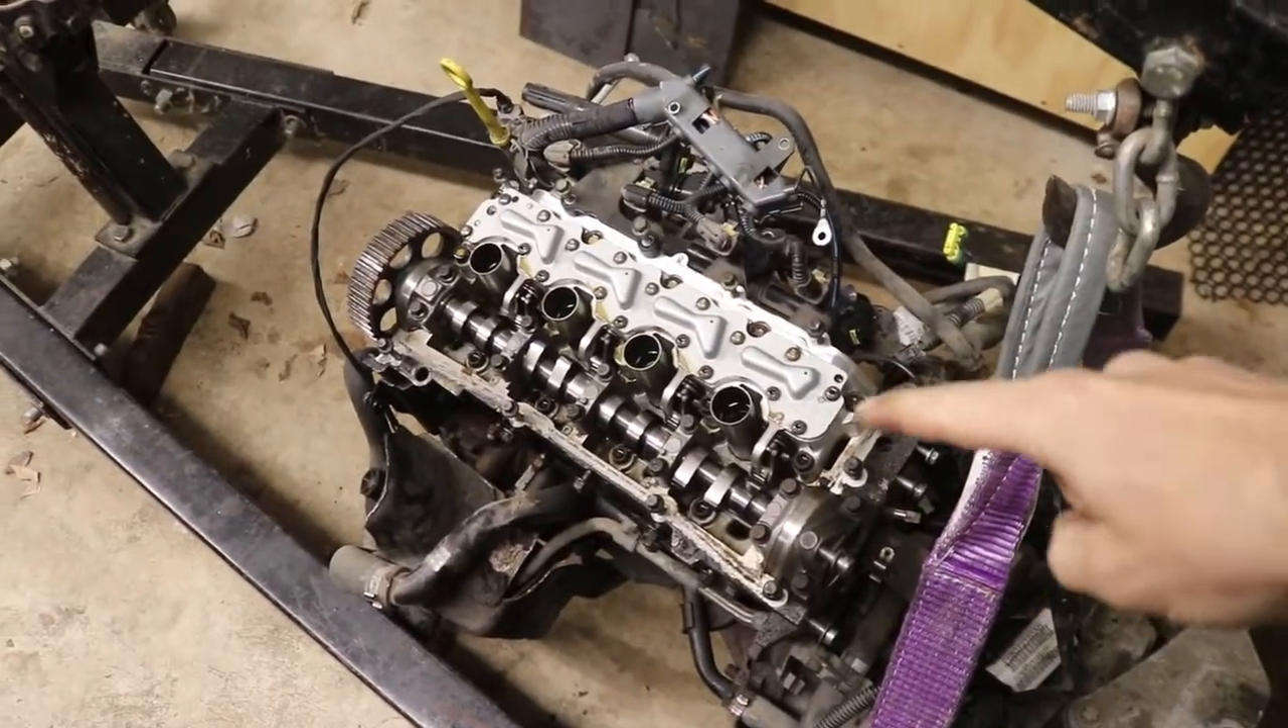So on the actual engine, if you're doing this procedure, you've got to remove the valve cover, which I've already done here.